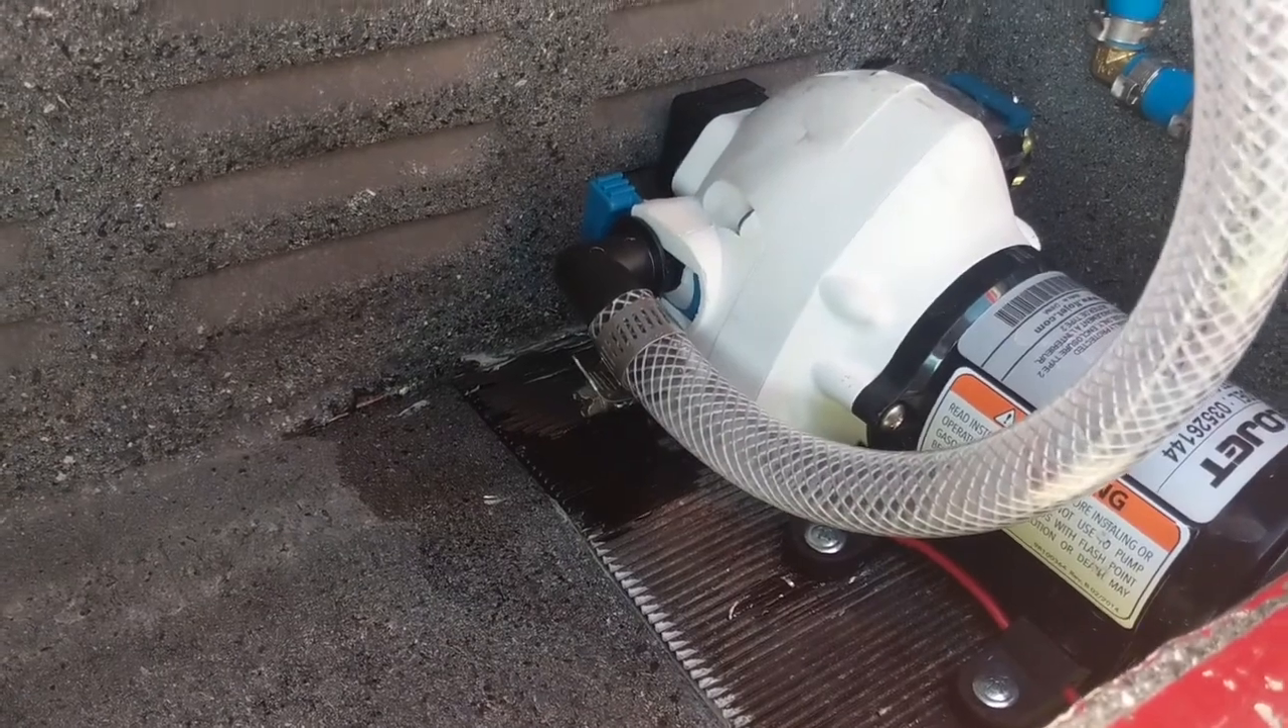I've got the reinforced vinyl tube installed.